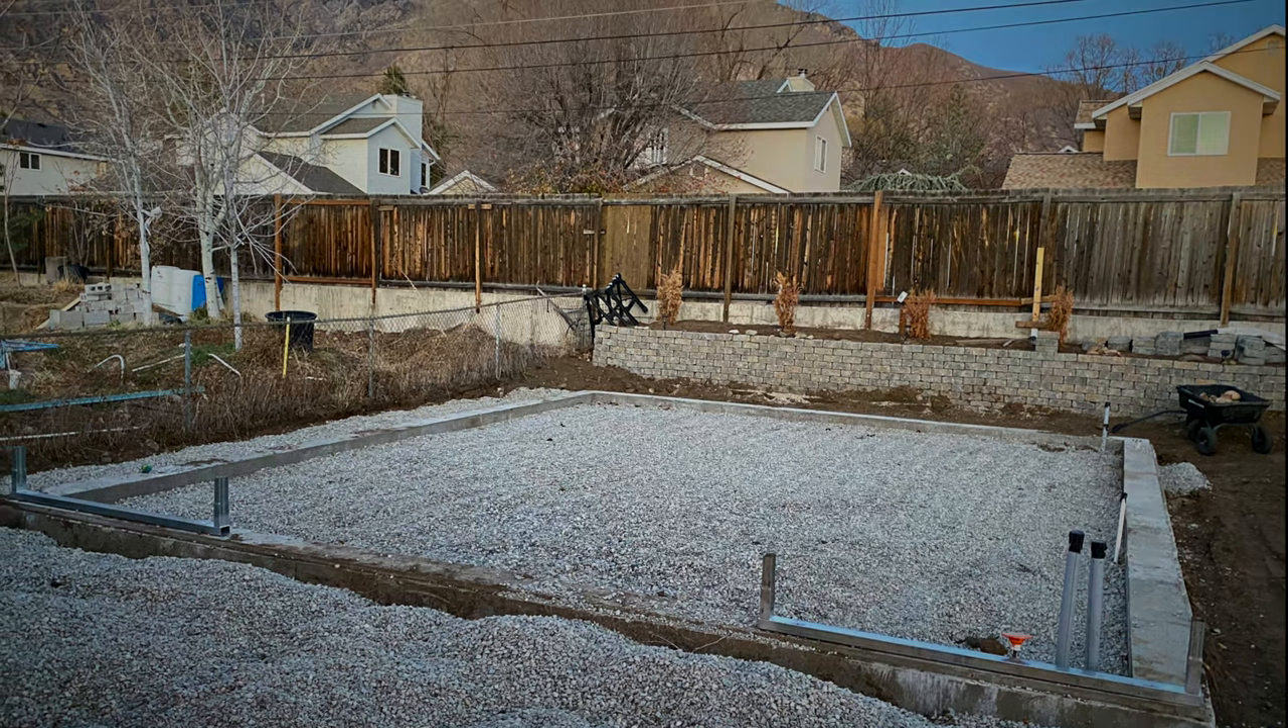So here we have the footing complete and we're on to the framing for the building.